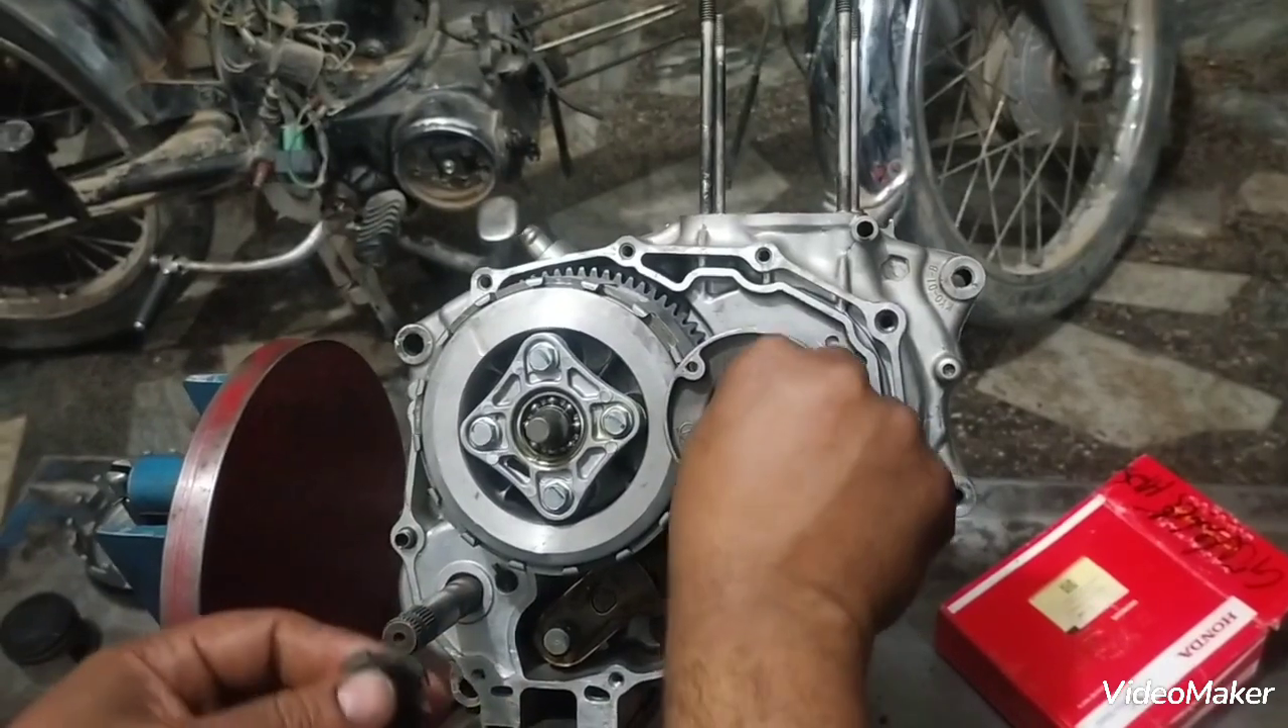تو اب یہ اس کا کلچ بکسا تو فٹ ہو چکا ہے۔